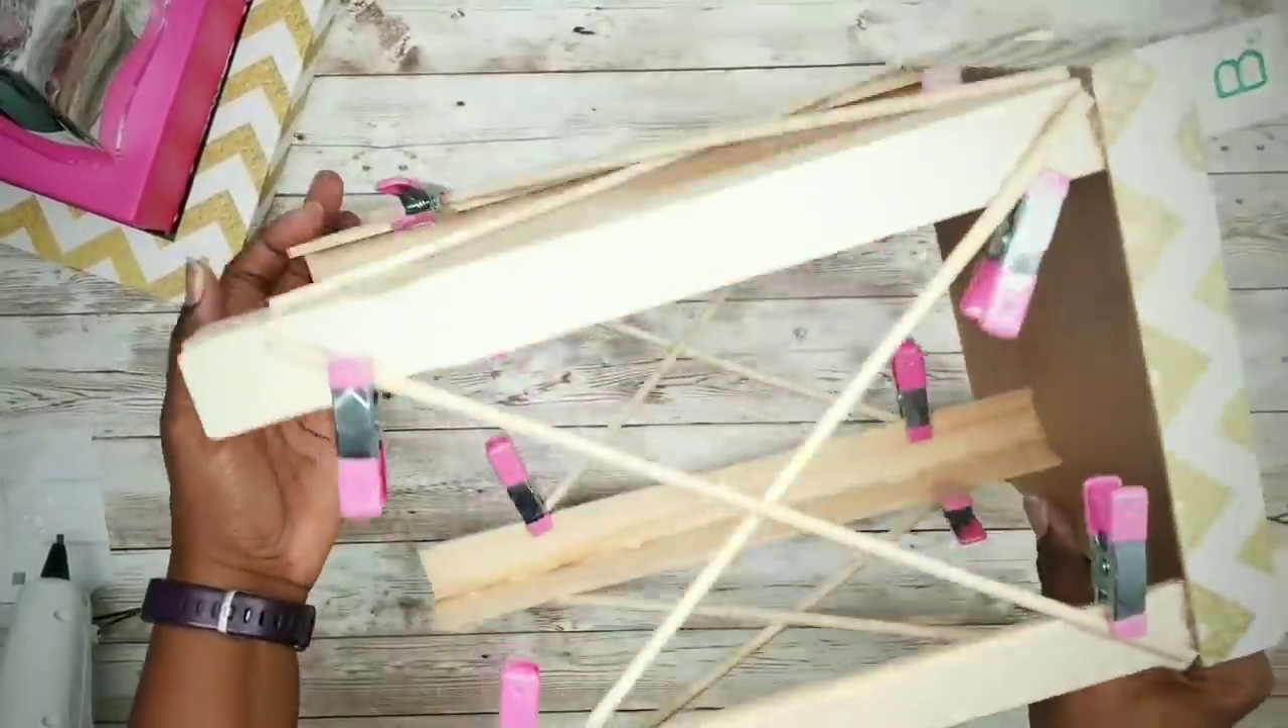And here are all the sides glued and held in place with the clips.